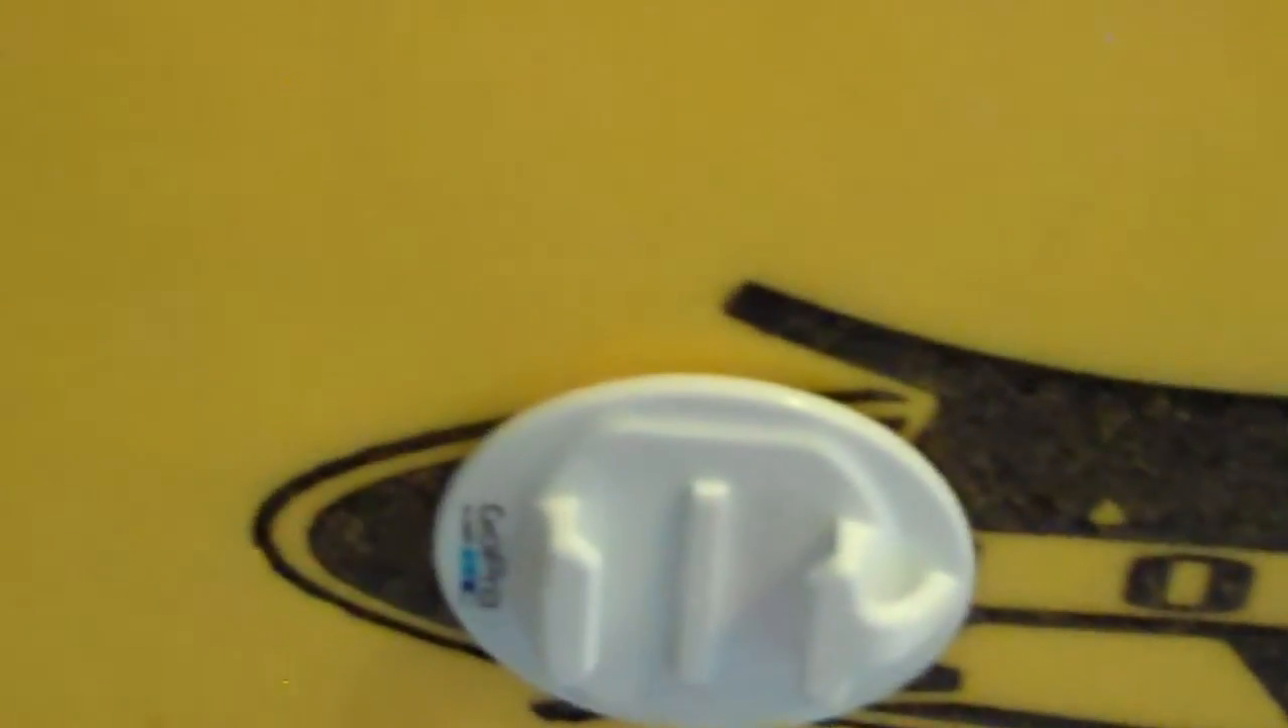I have the bodyboard mount put into the bodyboard.